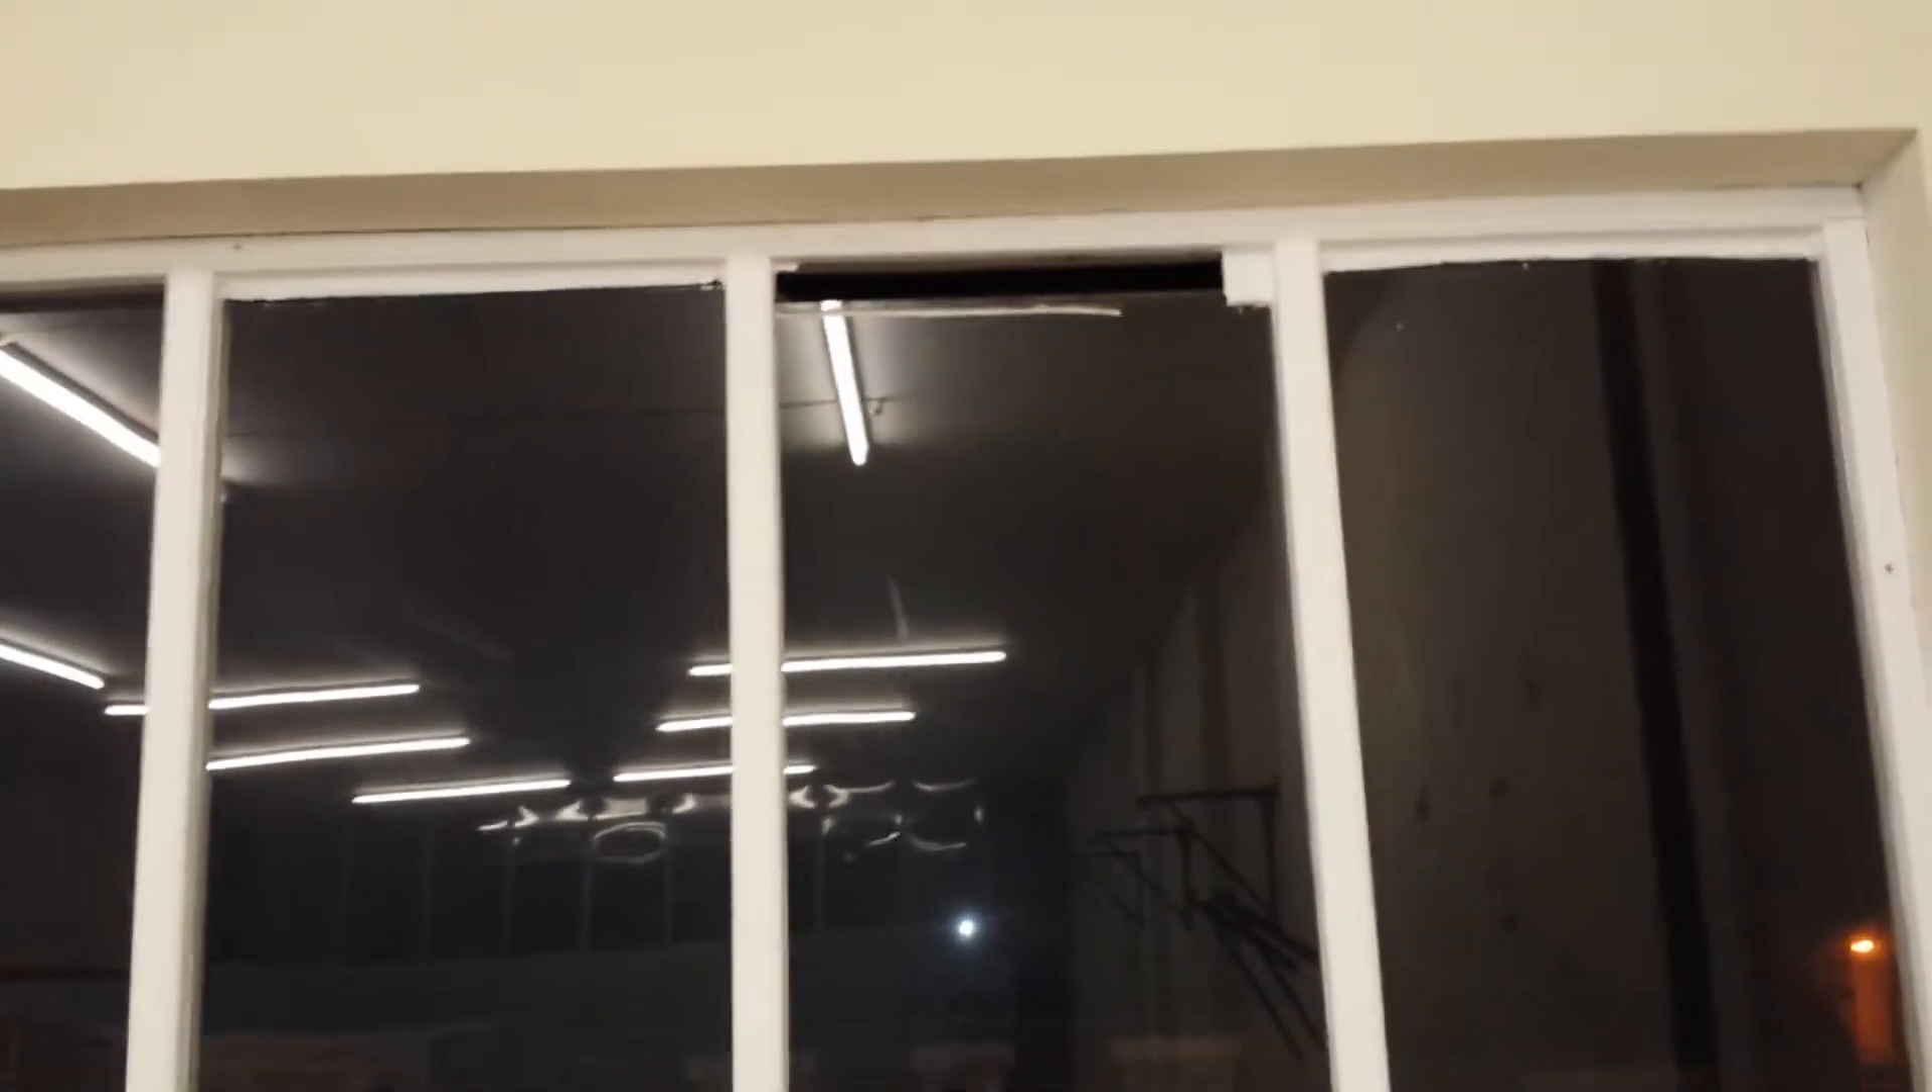Large gap going straight outside.